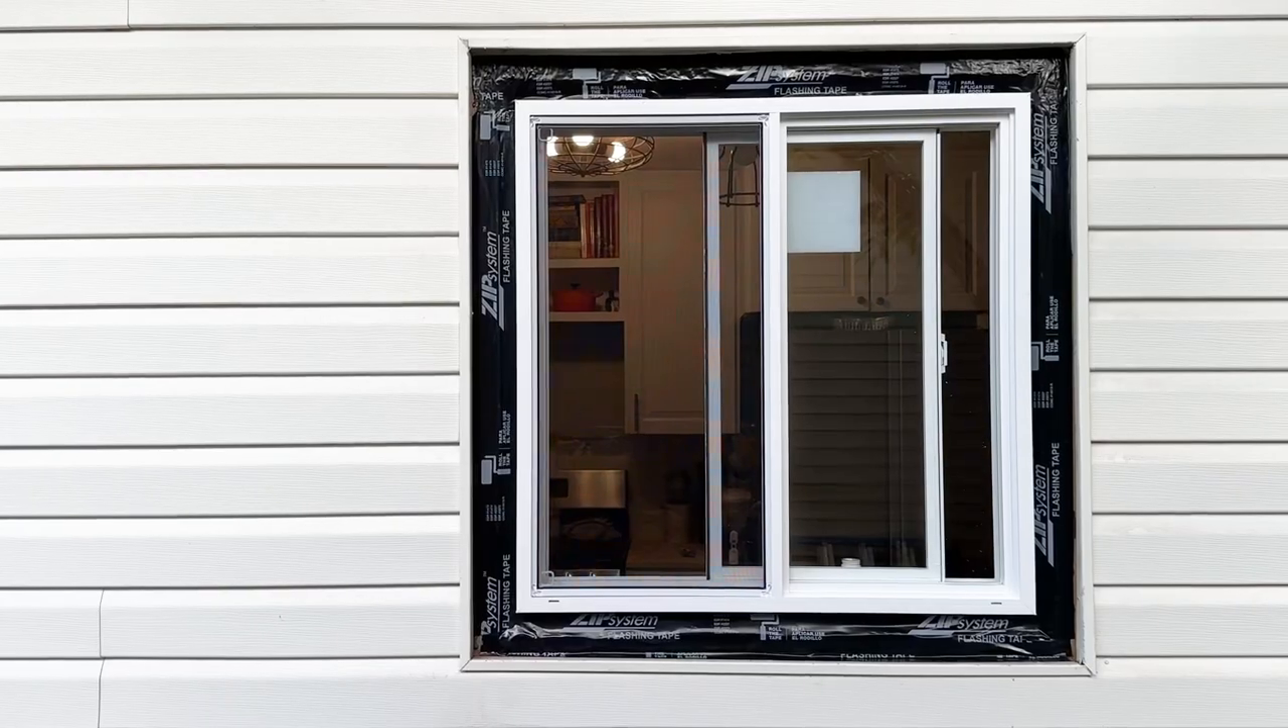Next I covered the flange with flashing on all sides starting with the bottom then the sides overlapping the bottom and then lastly the top overlapping the sides so that no water can get in.